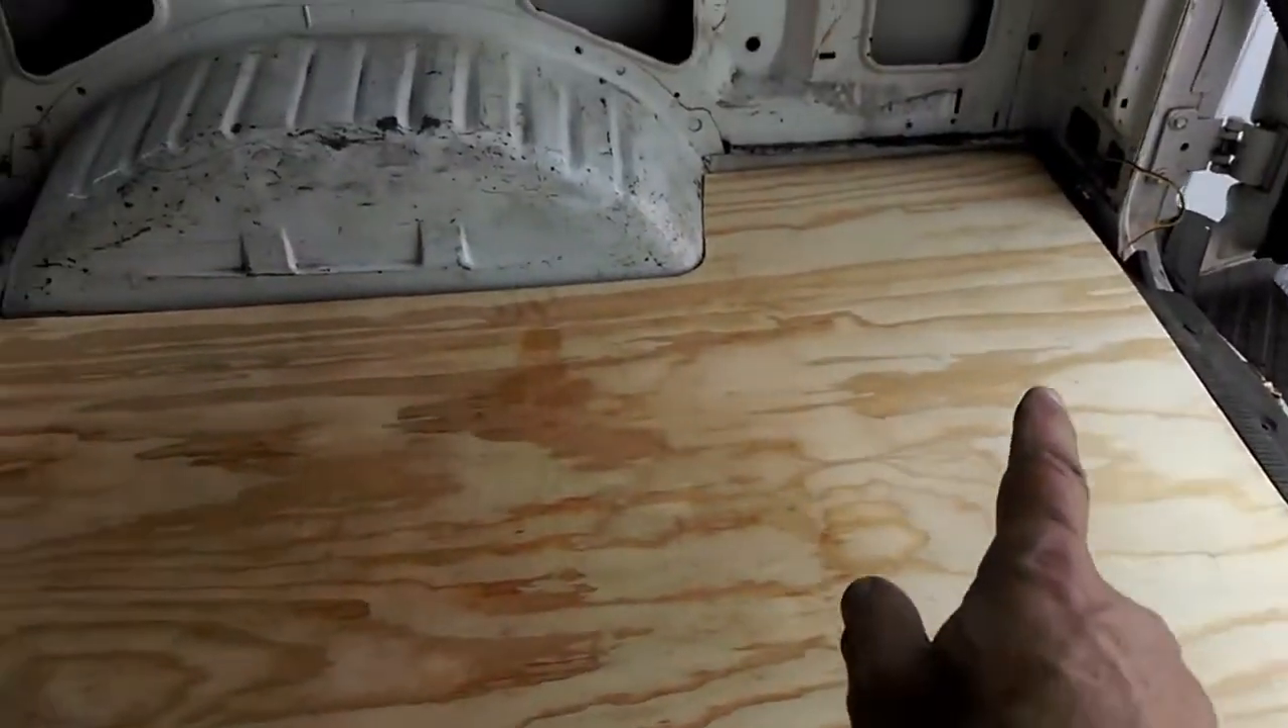We got a good fit here in the back.